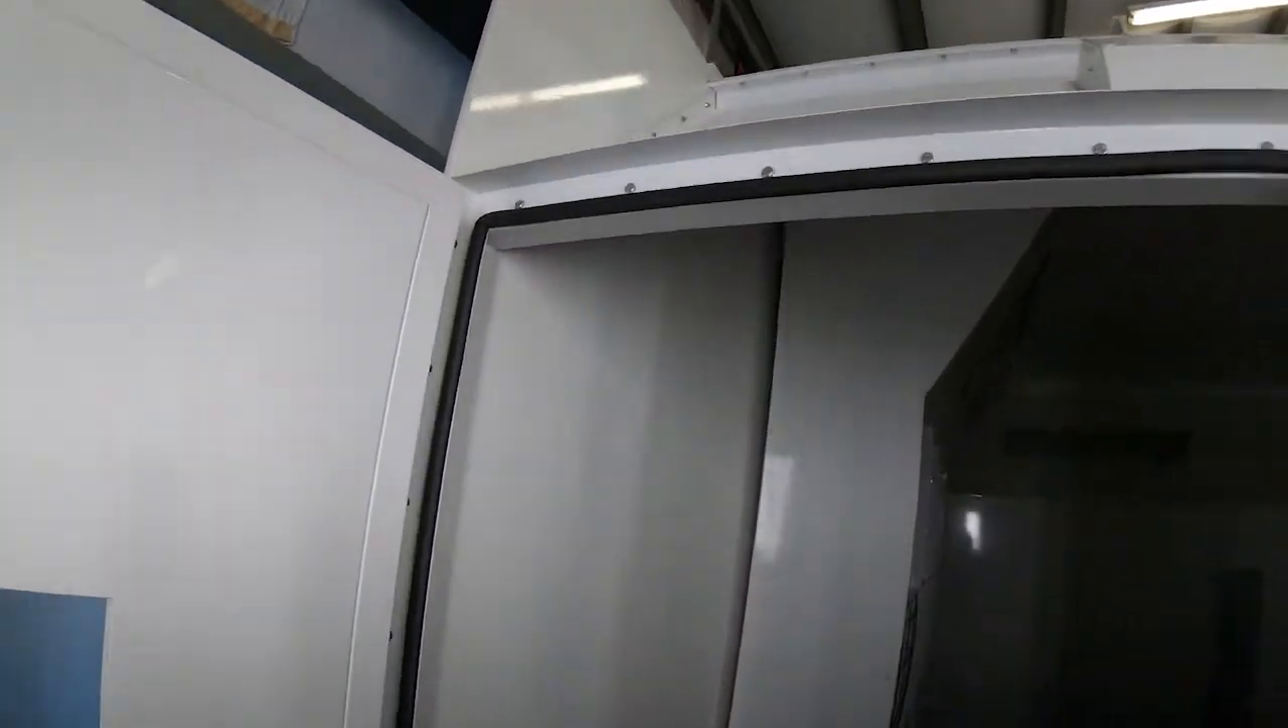Now inside the door reveal we did put a rubber seal.